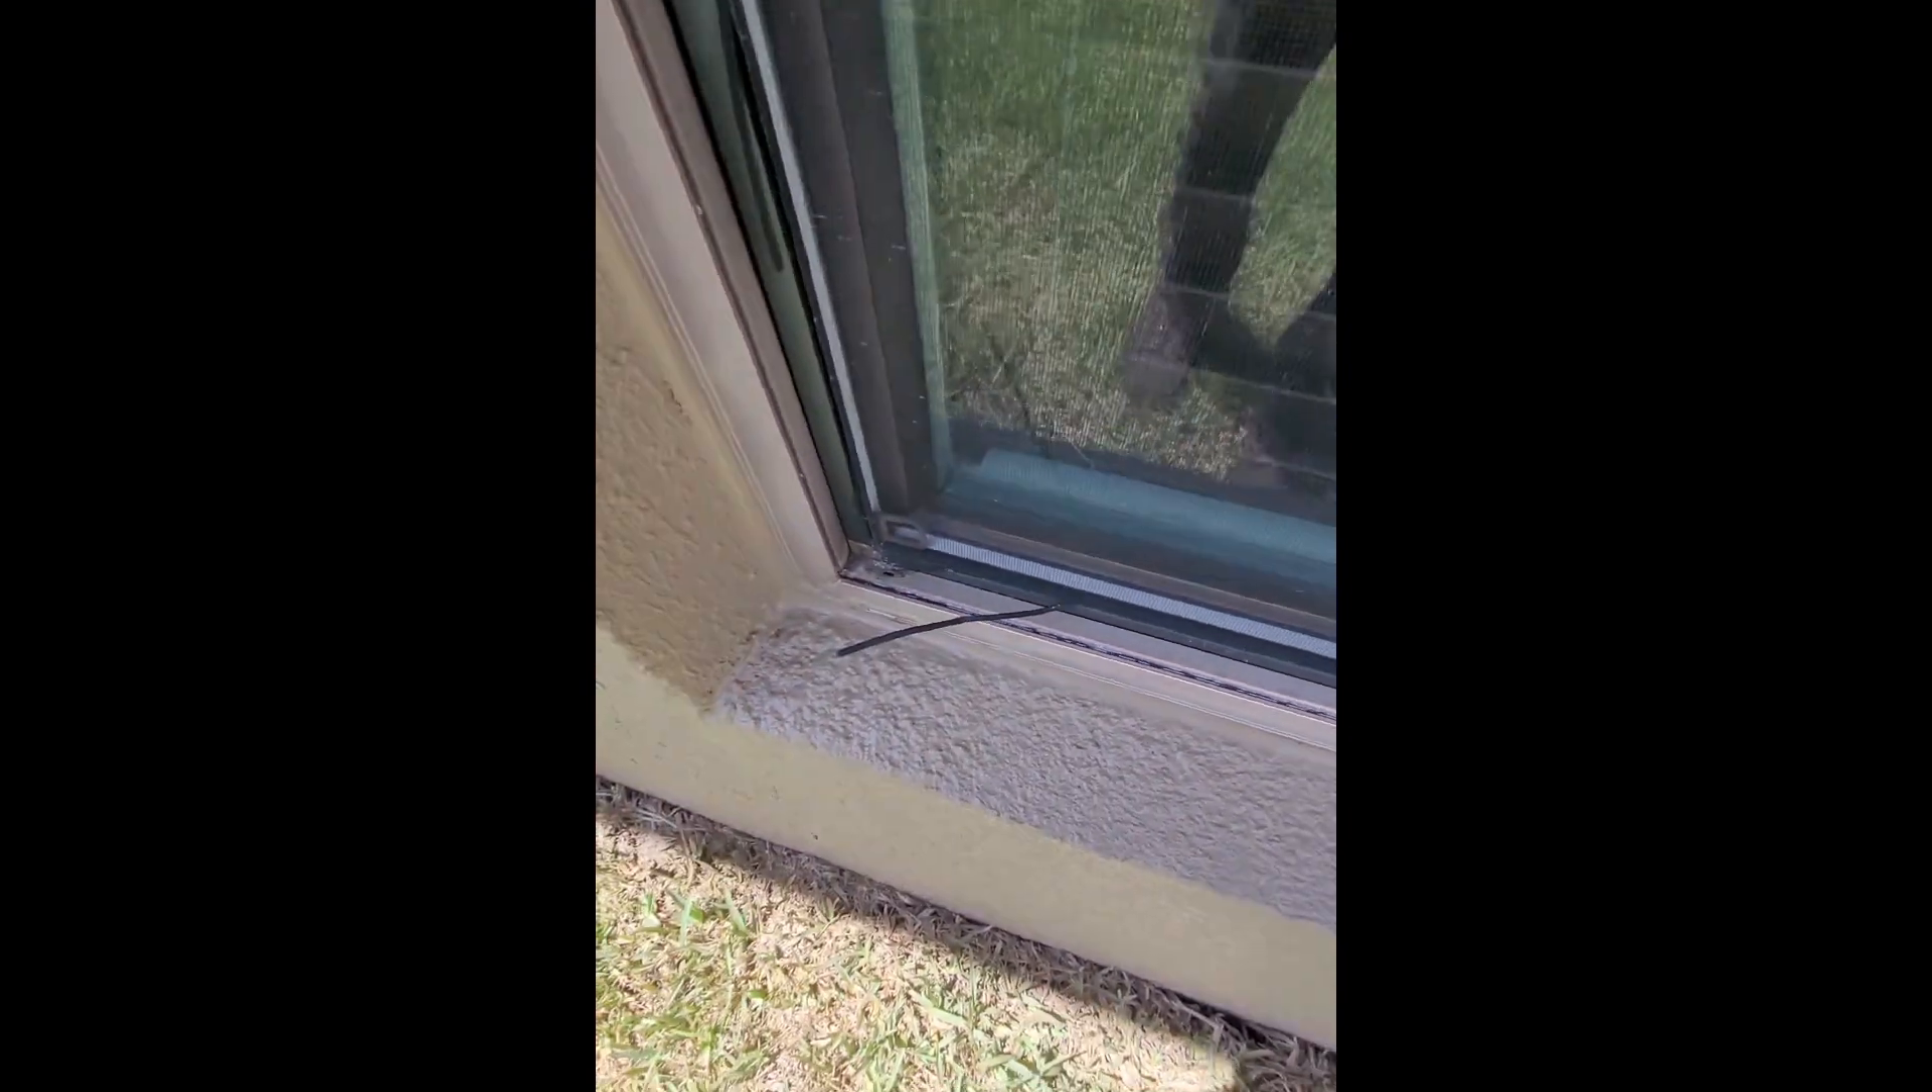So that's a screen there that's coming undone you can see it's the spline has come out.